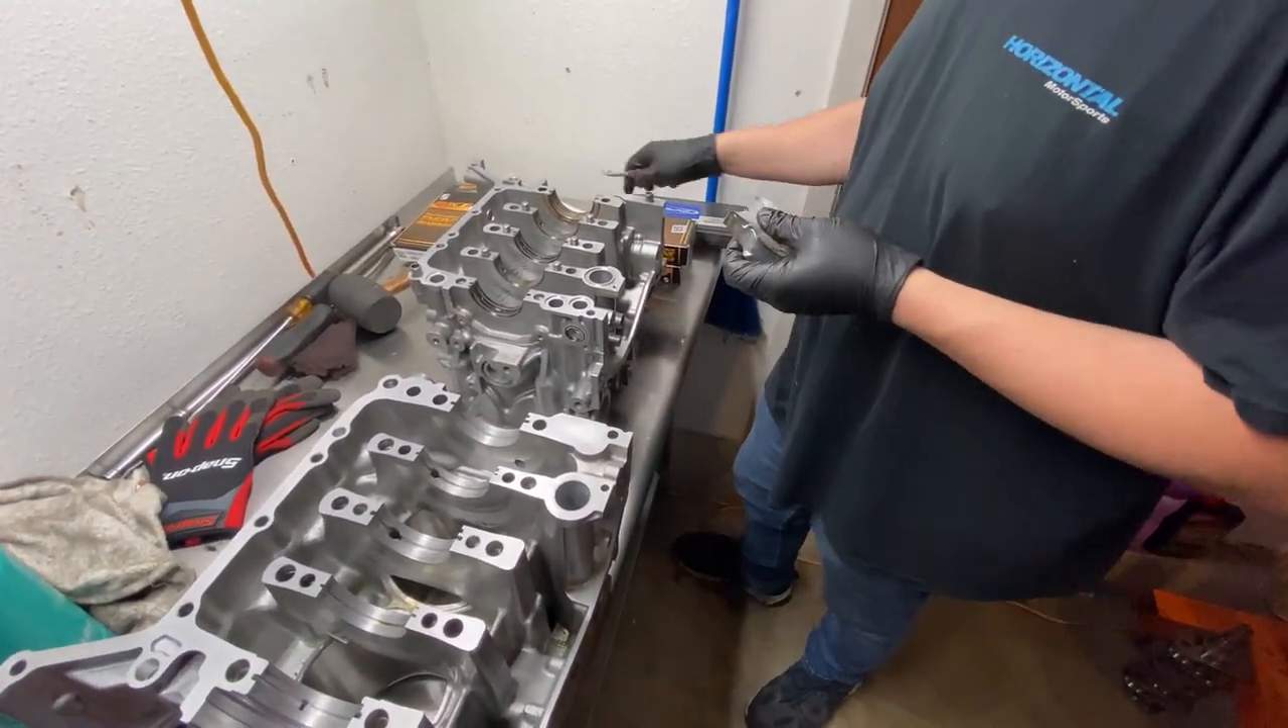We're not going to be putting the crank in it yet or putting assembly lube or silicone on the block yet.